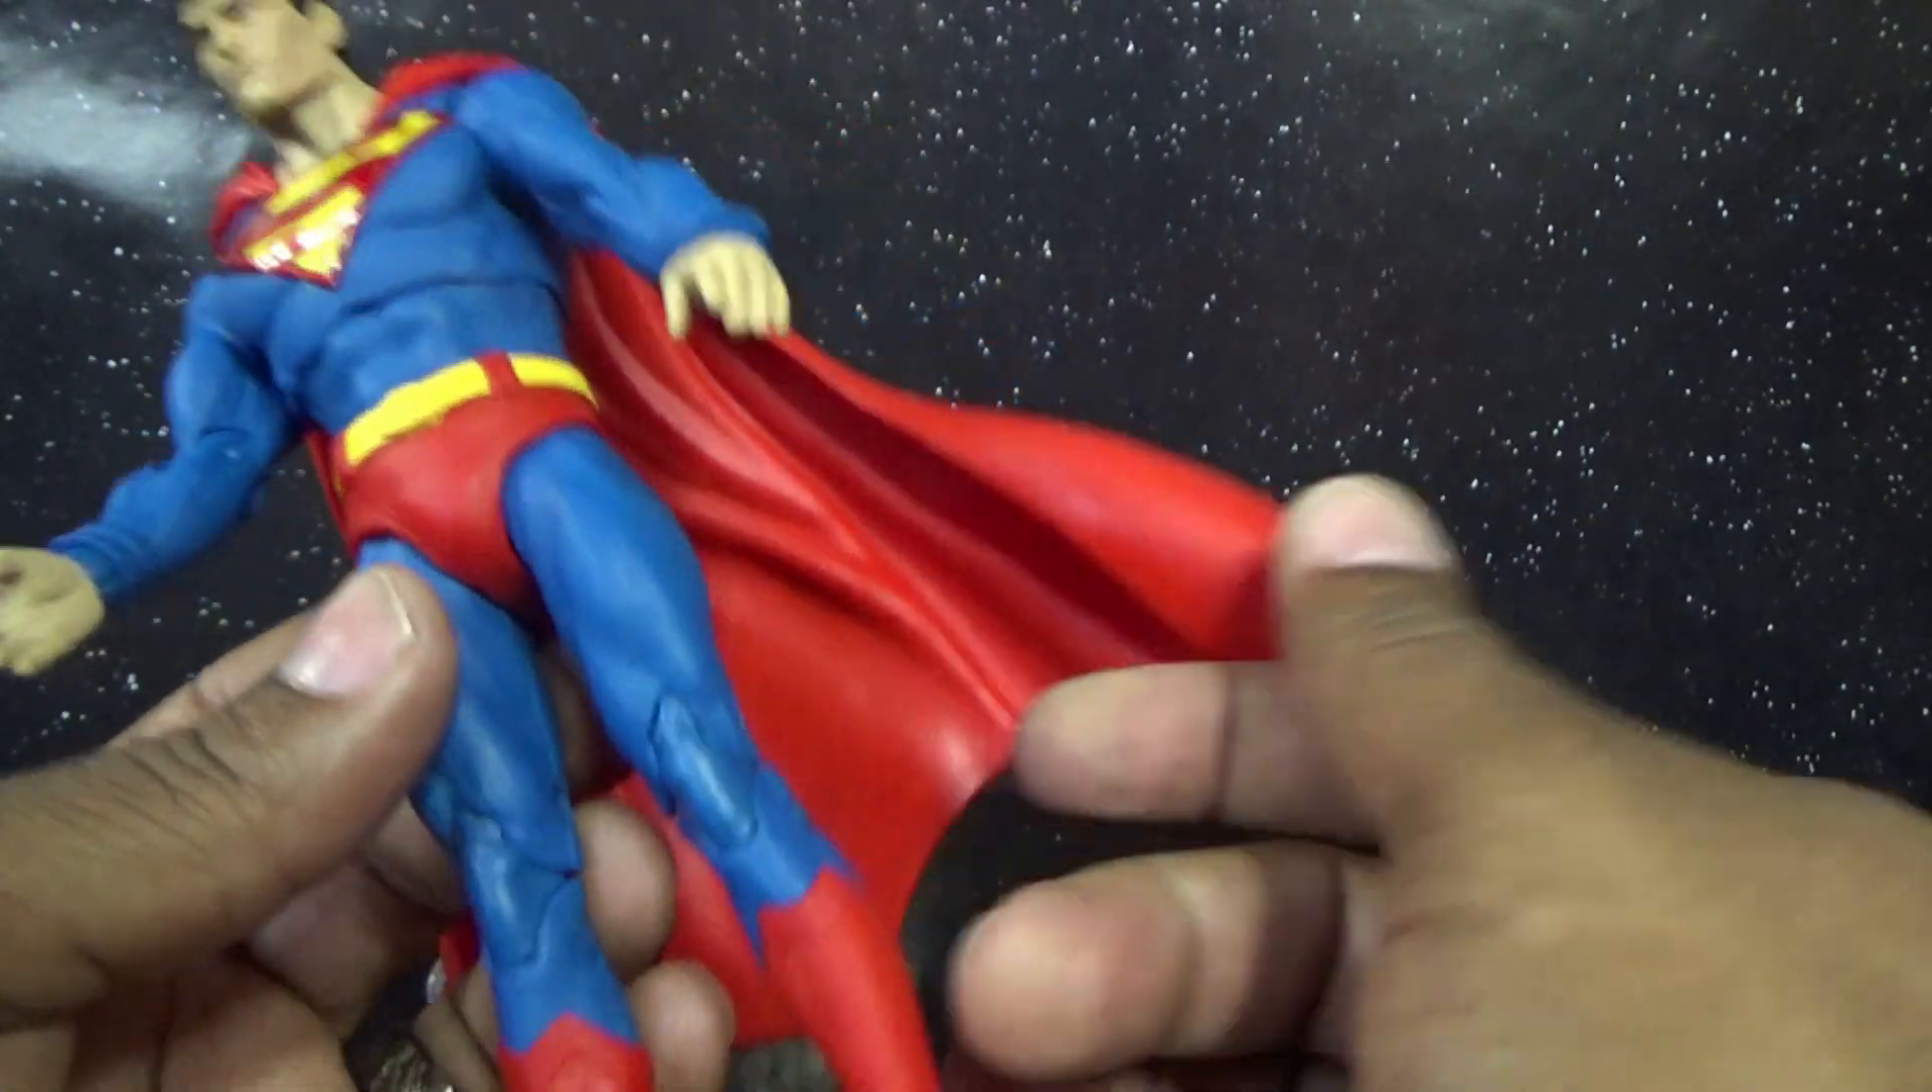I wish the arms kind of rested a little bit better at his size he kind of has this gap in there at all times.